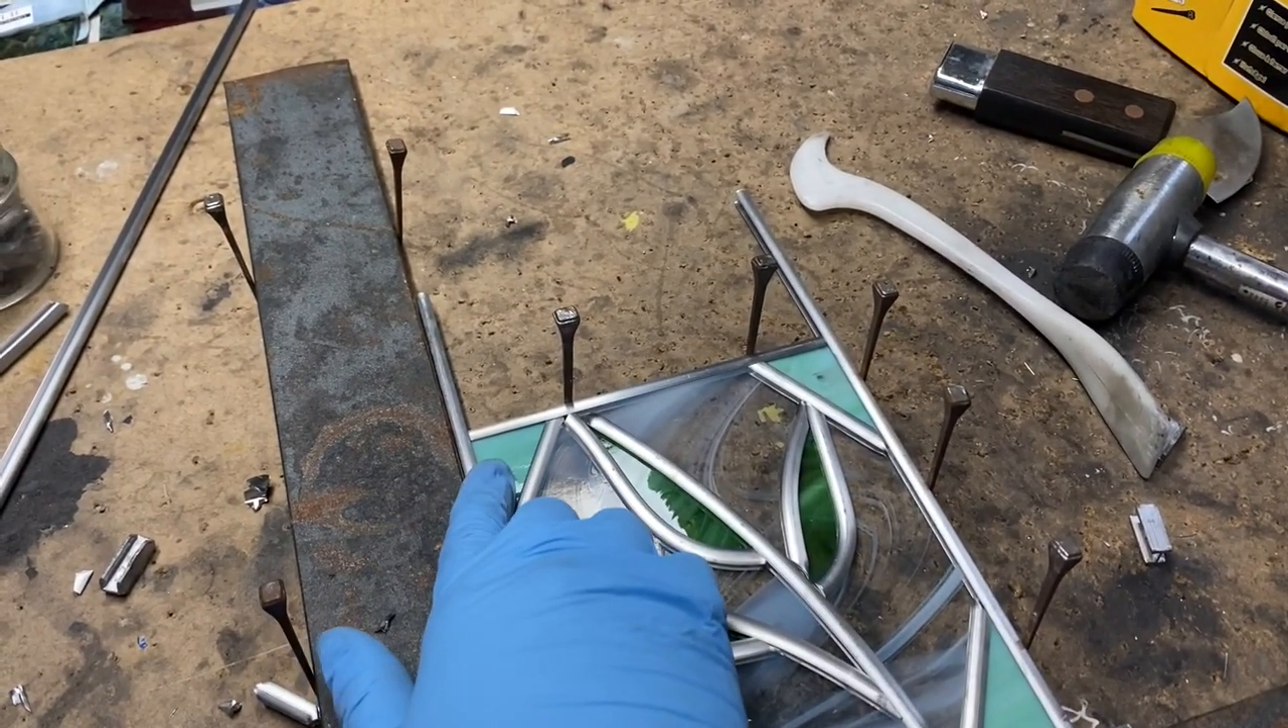You can see that the frame is still extending way beyond what it needs.